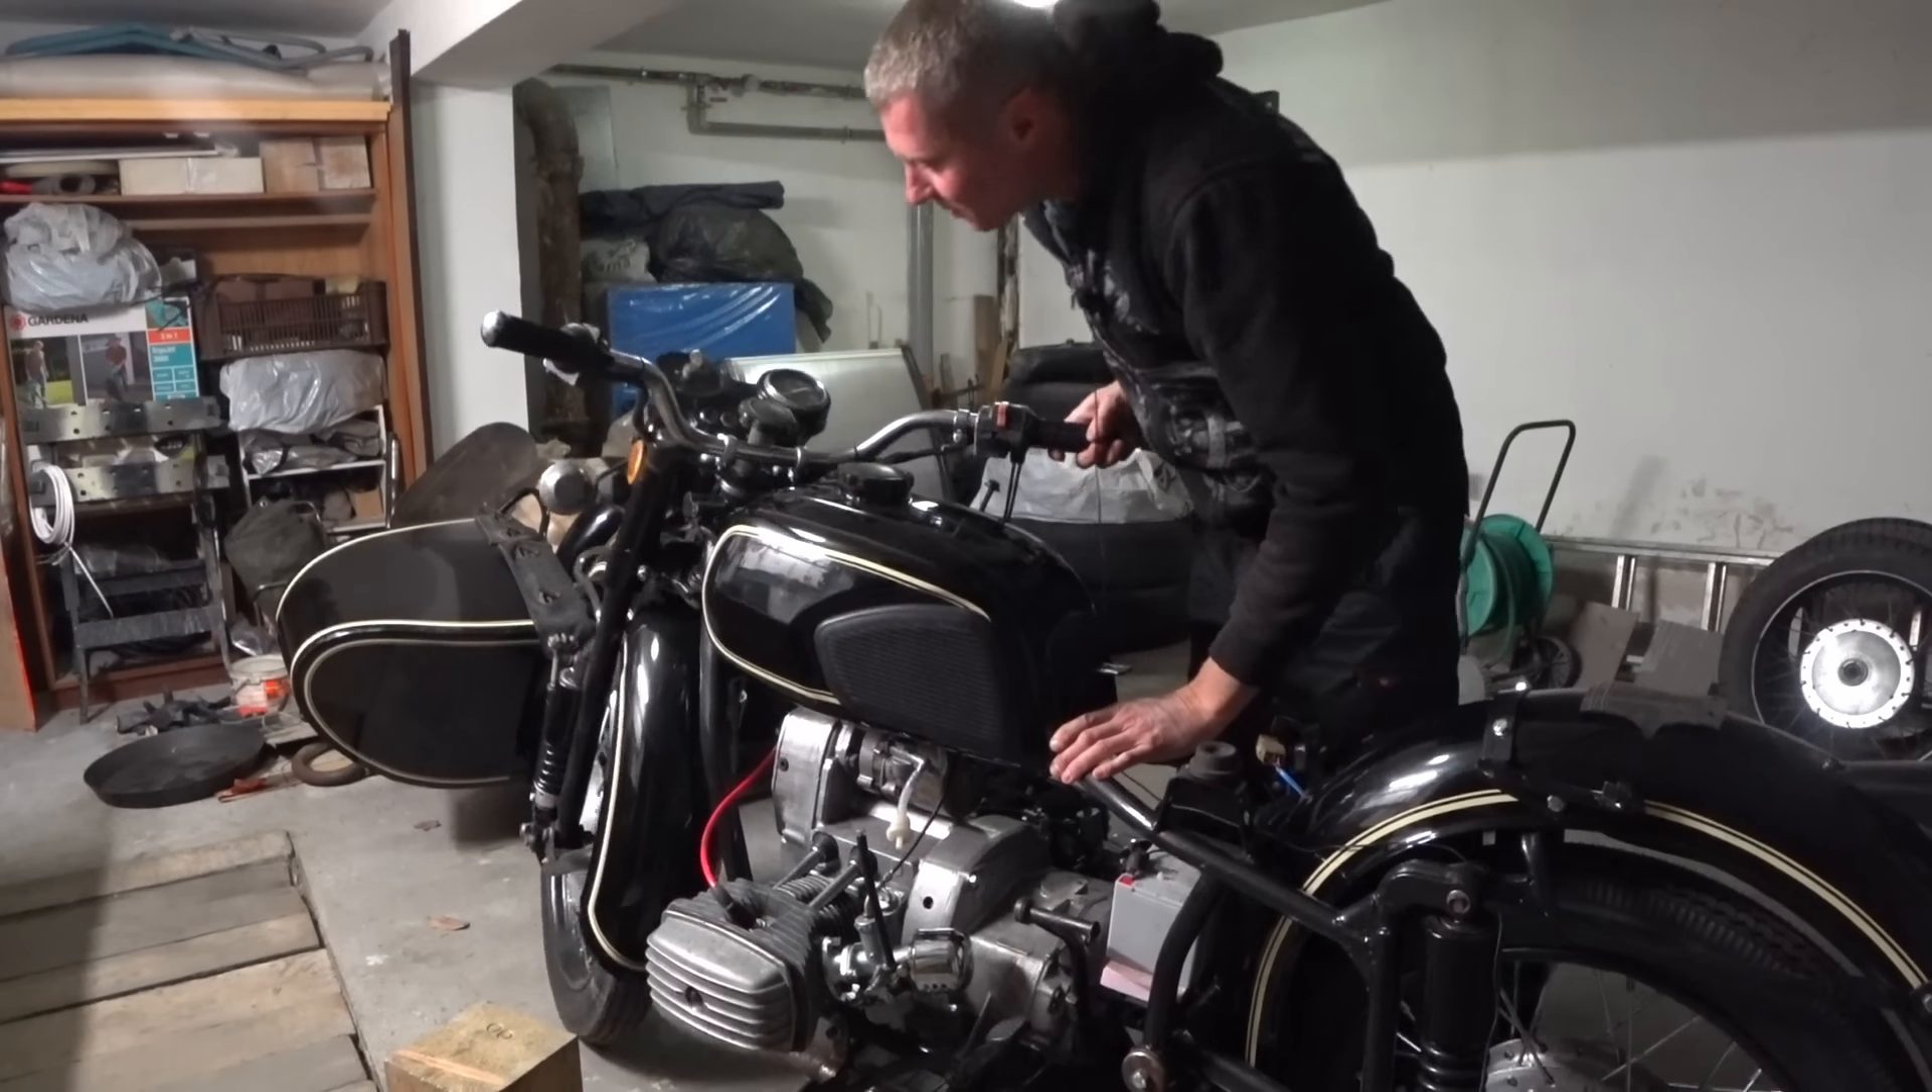Бак встал. Остается его только закрепить.